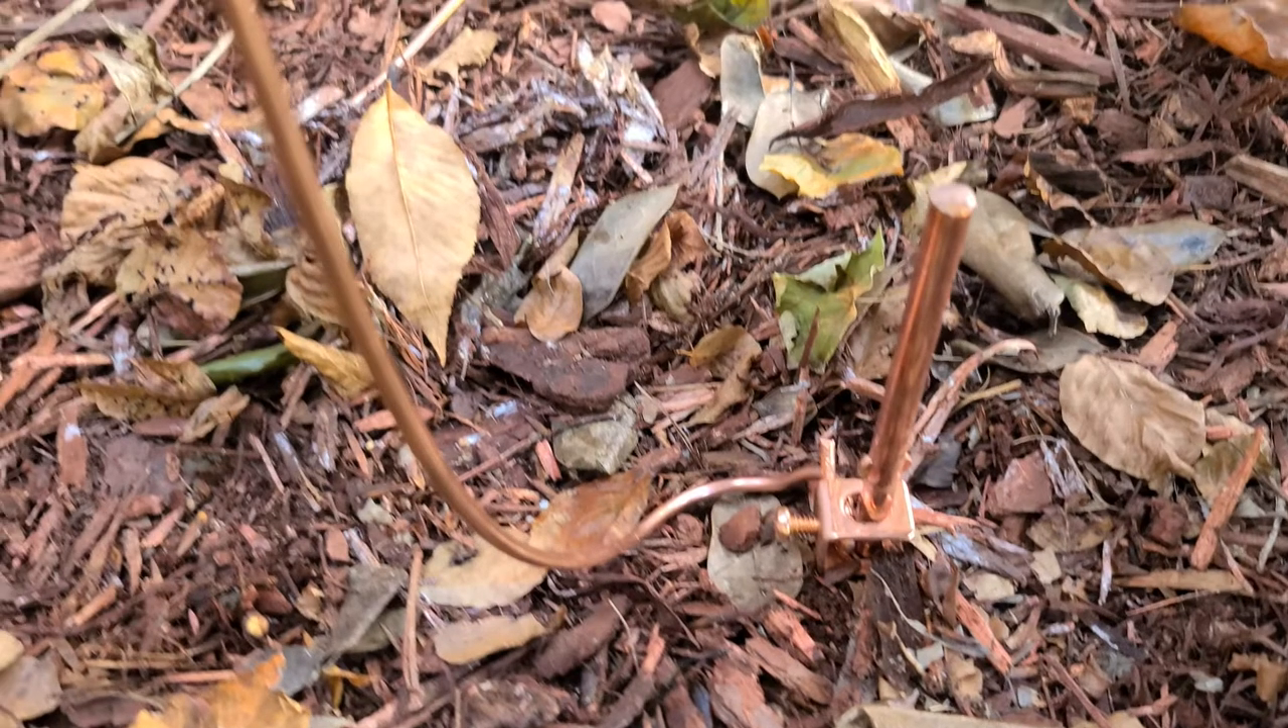Here we've actually attached the 8-gauge wire.